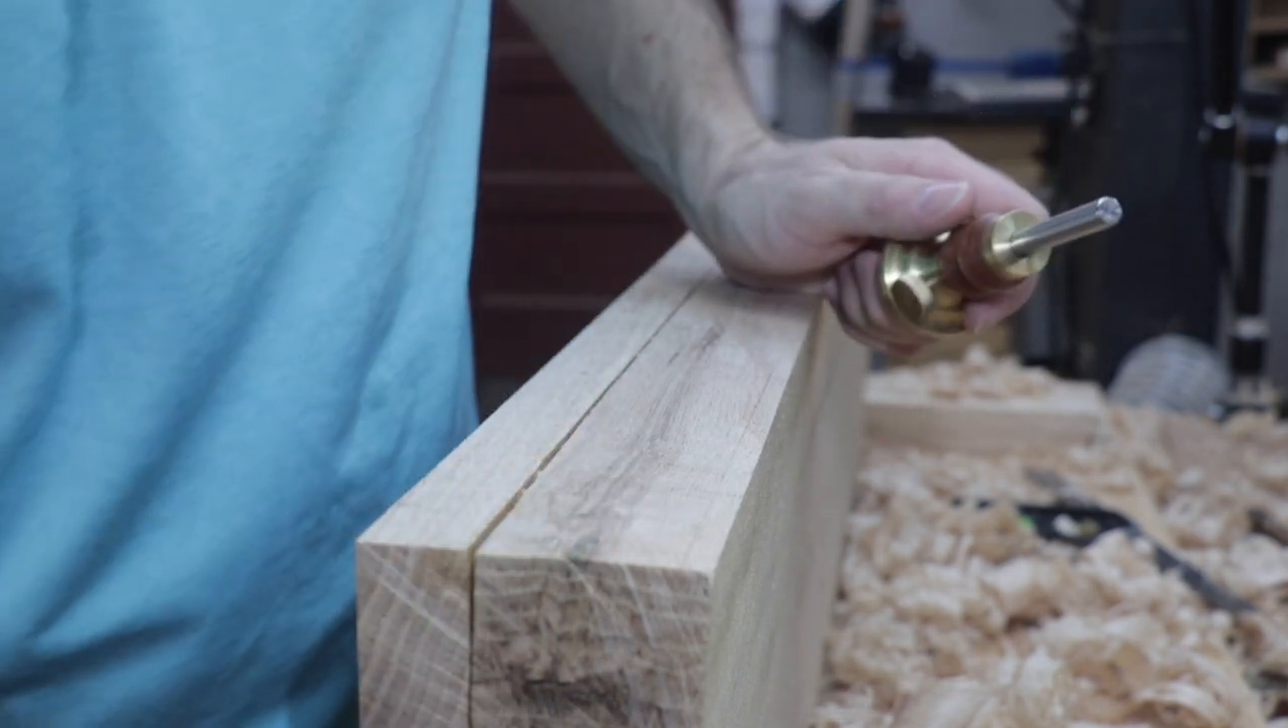This is the first time I've actually laminated boards using hand tools and I guess I didn't get the boards quite flat enough on the edges leaving a little bit of a gap.